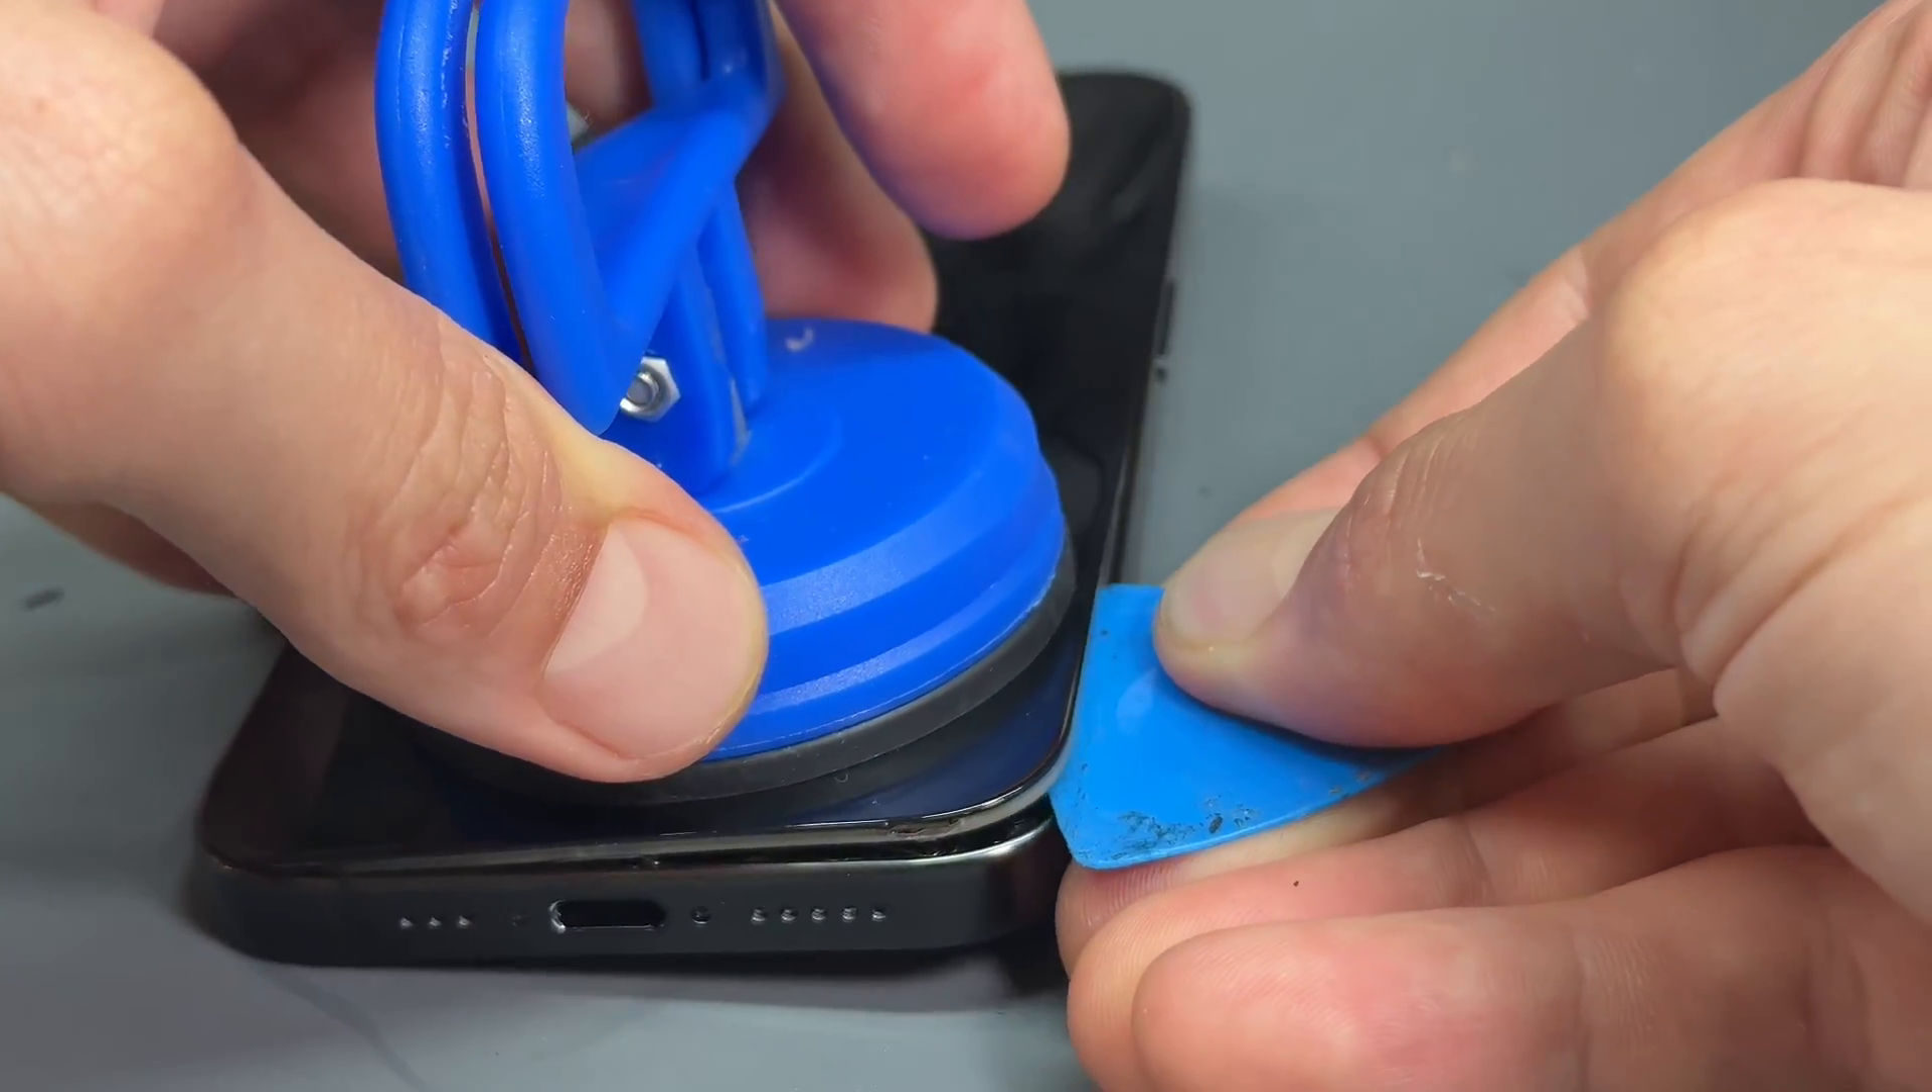I think it's the original, but you can see we've separated the screen and we made a gap large enough now to fit this plastic guitar pick in that we're going to very carefully run down this right-hand edge.